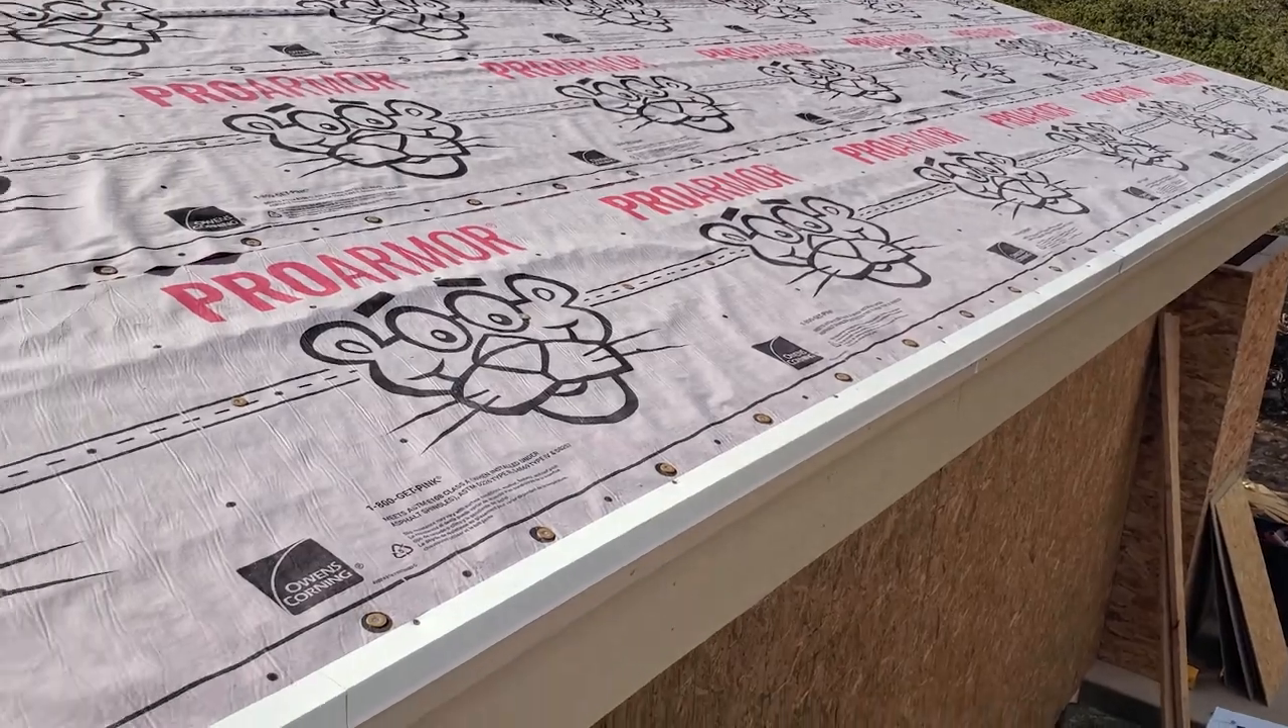And just a couple minutes later, drip edge is done.